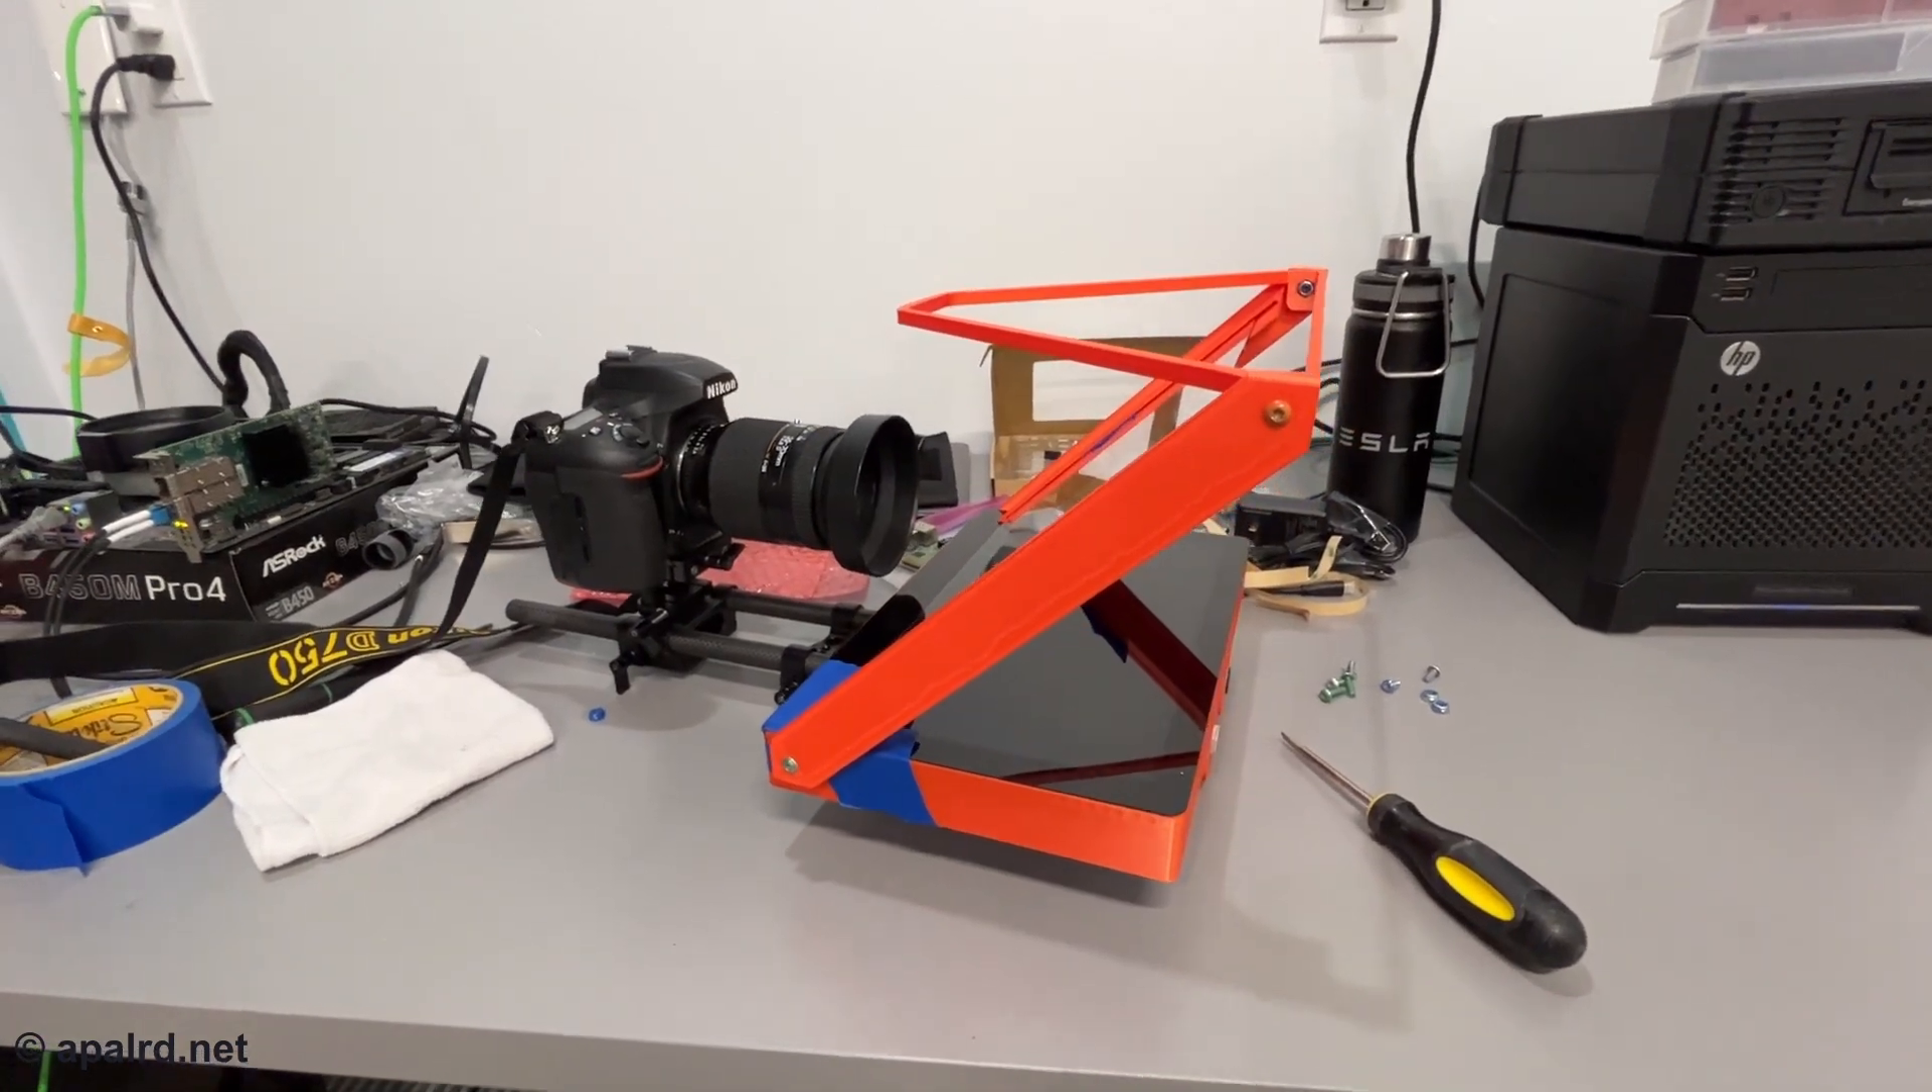So the camera is mounted there. The lens looks through and it doesn't see the teleprompter, which is nice.